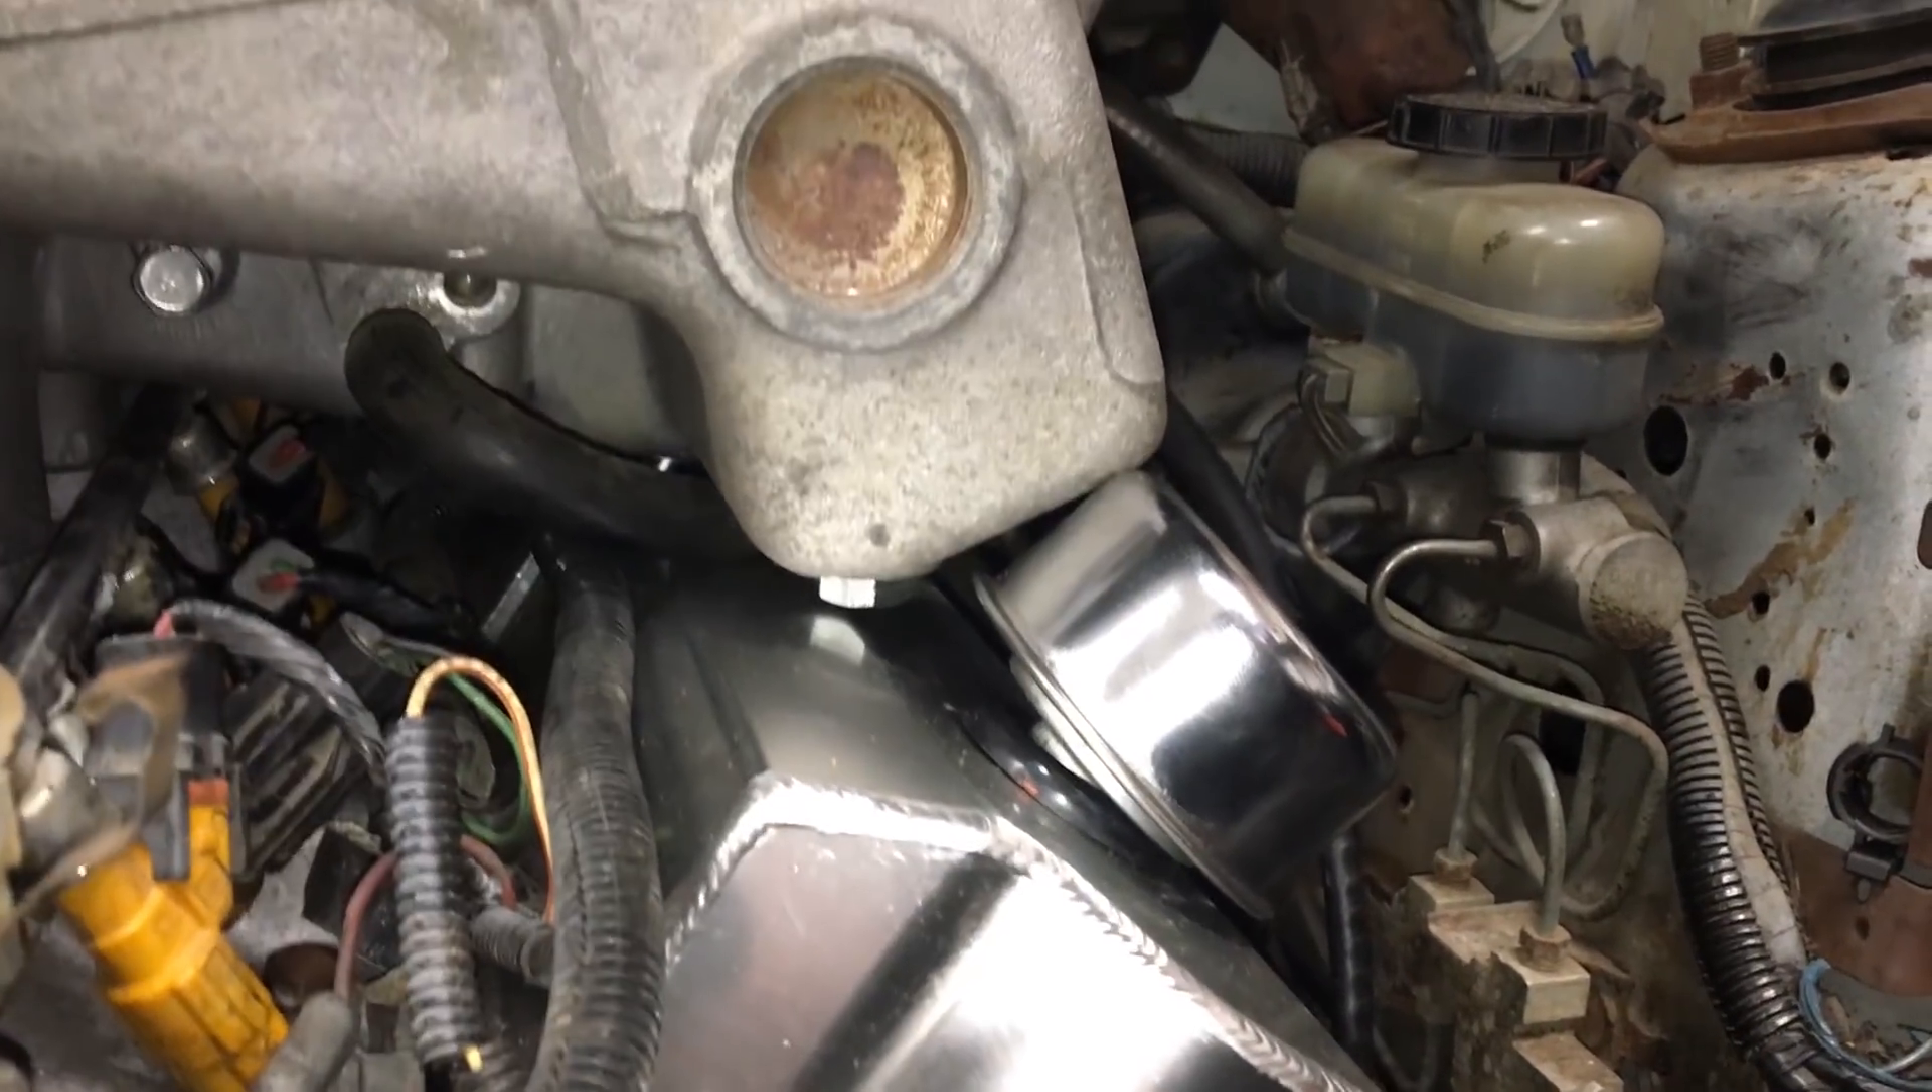You can see the breather hits my intake.